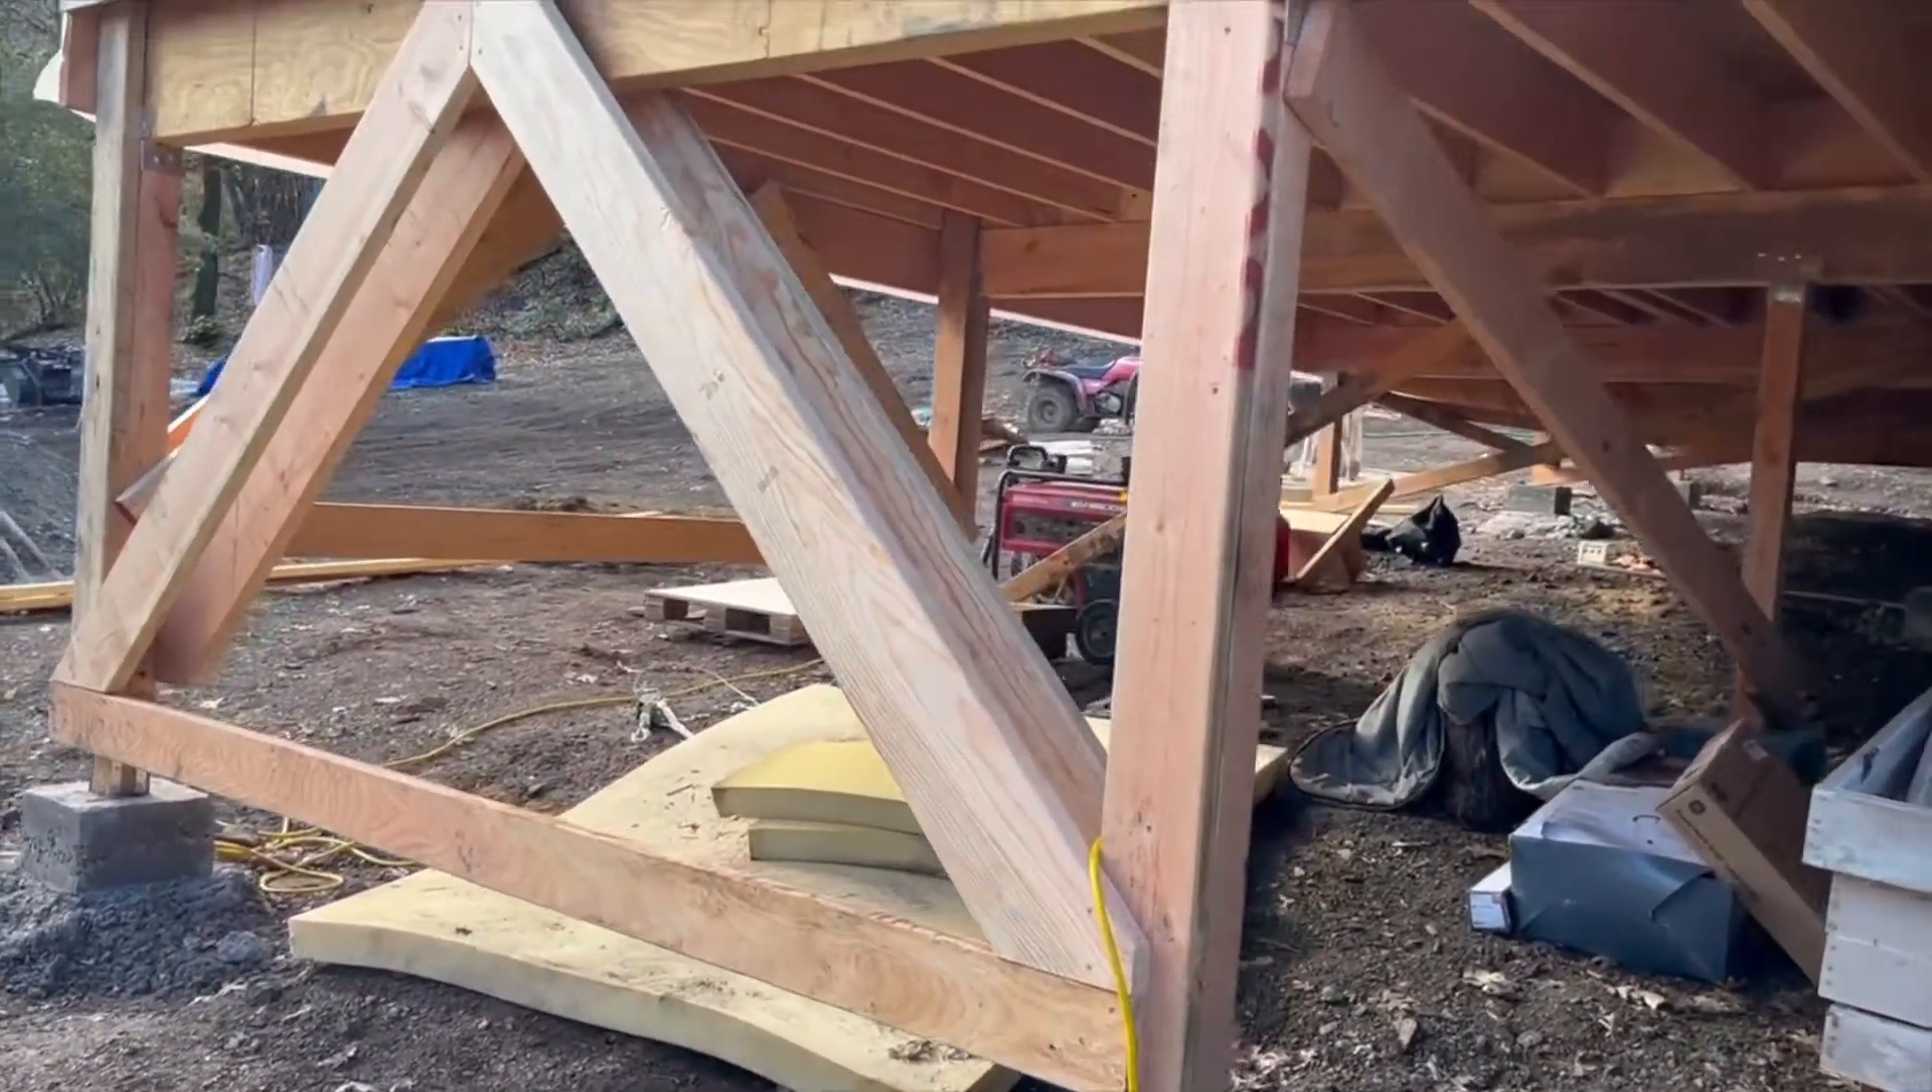So, we have 2x8 braces at 45-degree angles, and you can see we've gone on both sides of the post.